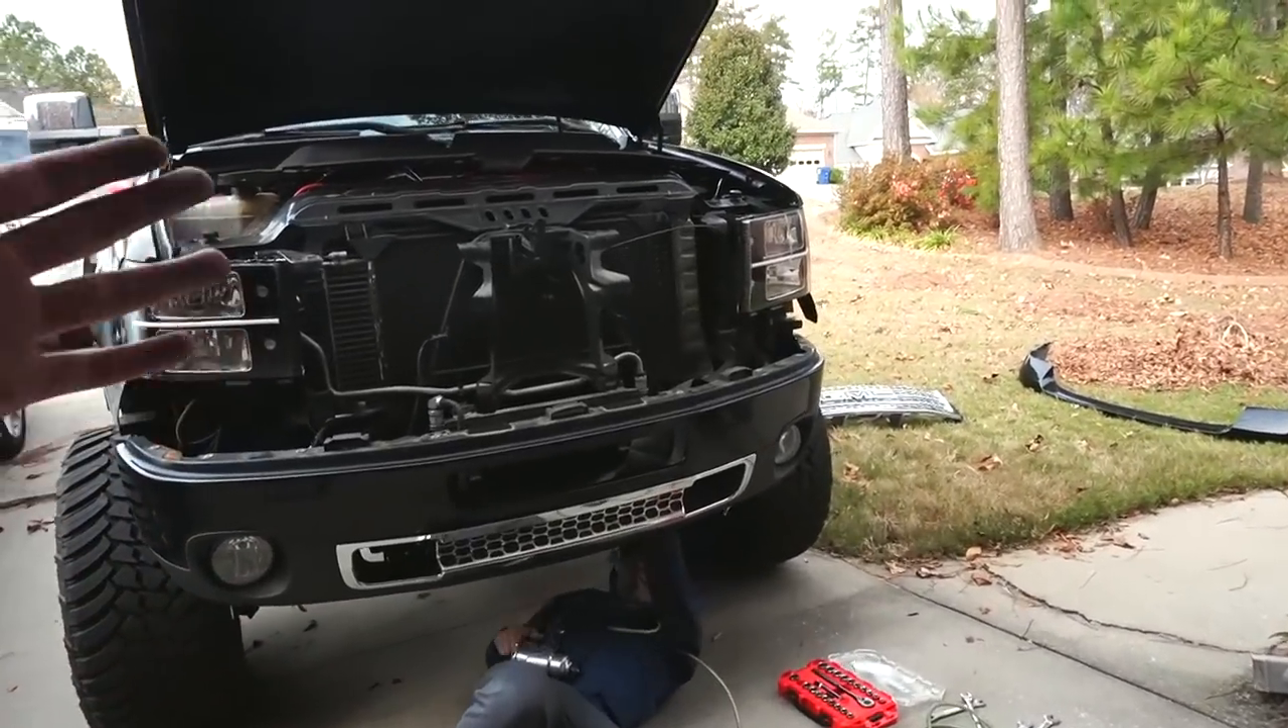So far, we've removed the front grille.